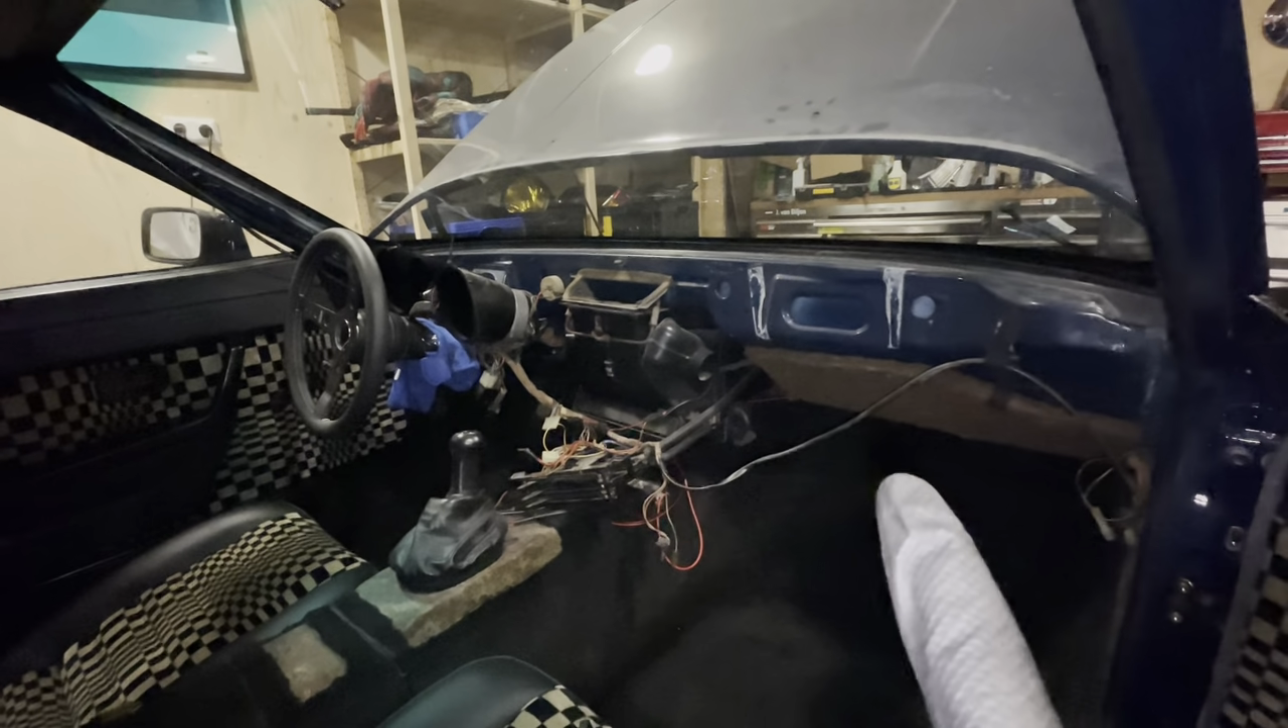As you see, I still don't have a dashboard in there.